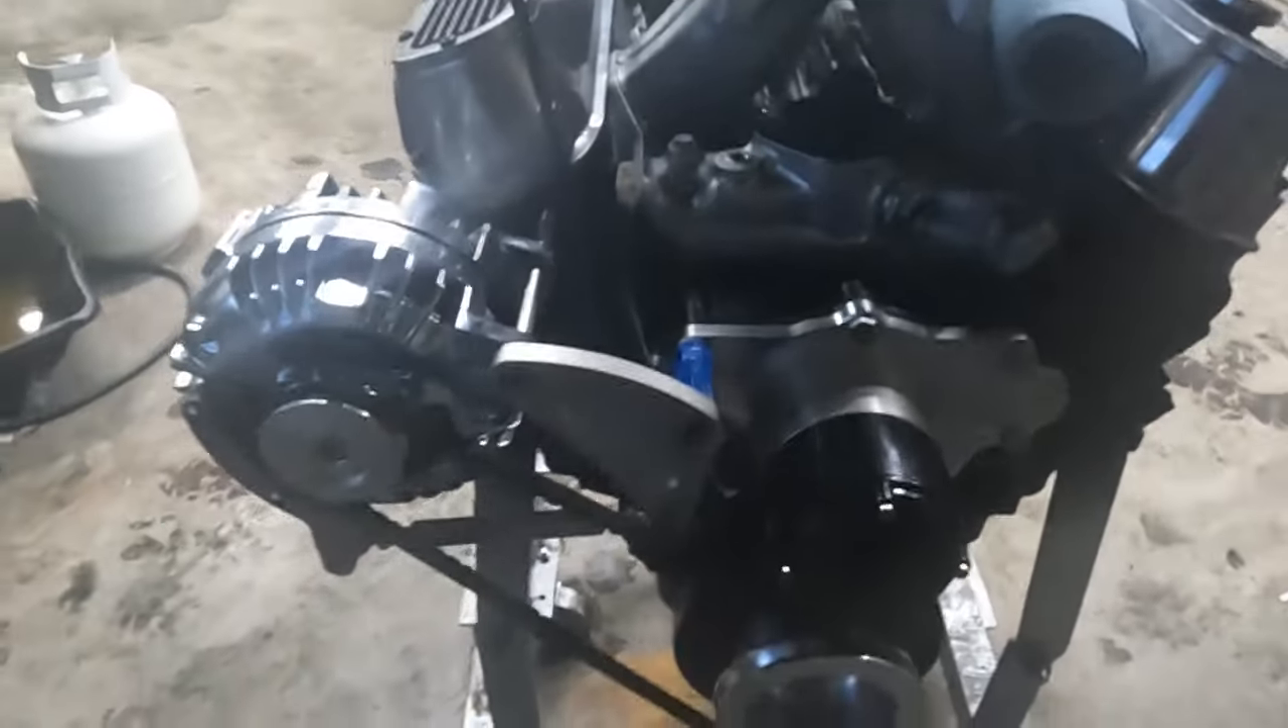And we got her all back together. Now, like this alternator is just mocked up on here because I ain't putting it back in the car with the alternator on it.